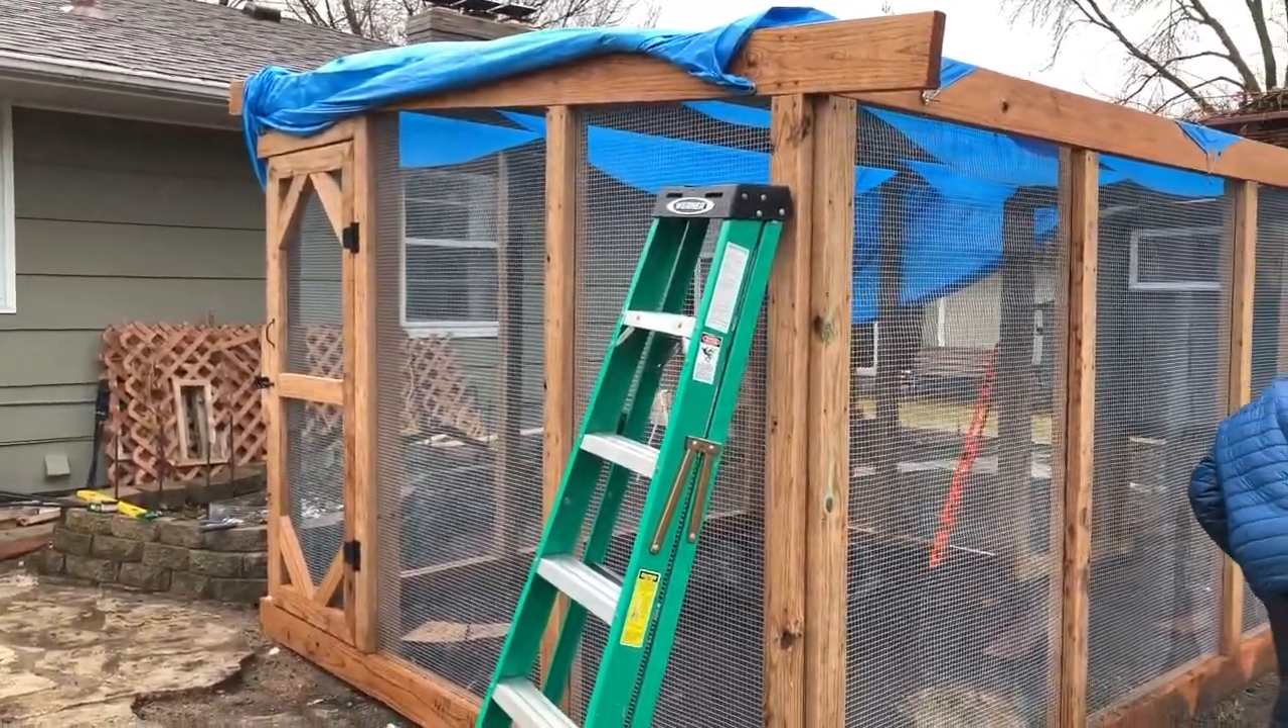Okay the chicken wire or hardware cloth is all finished all around the perimeter of the coop.